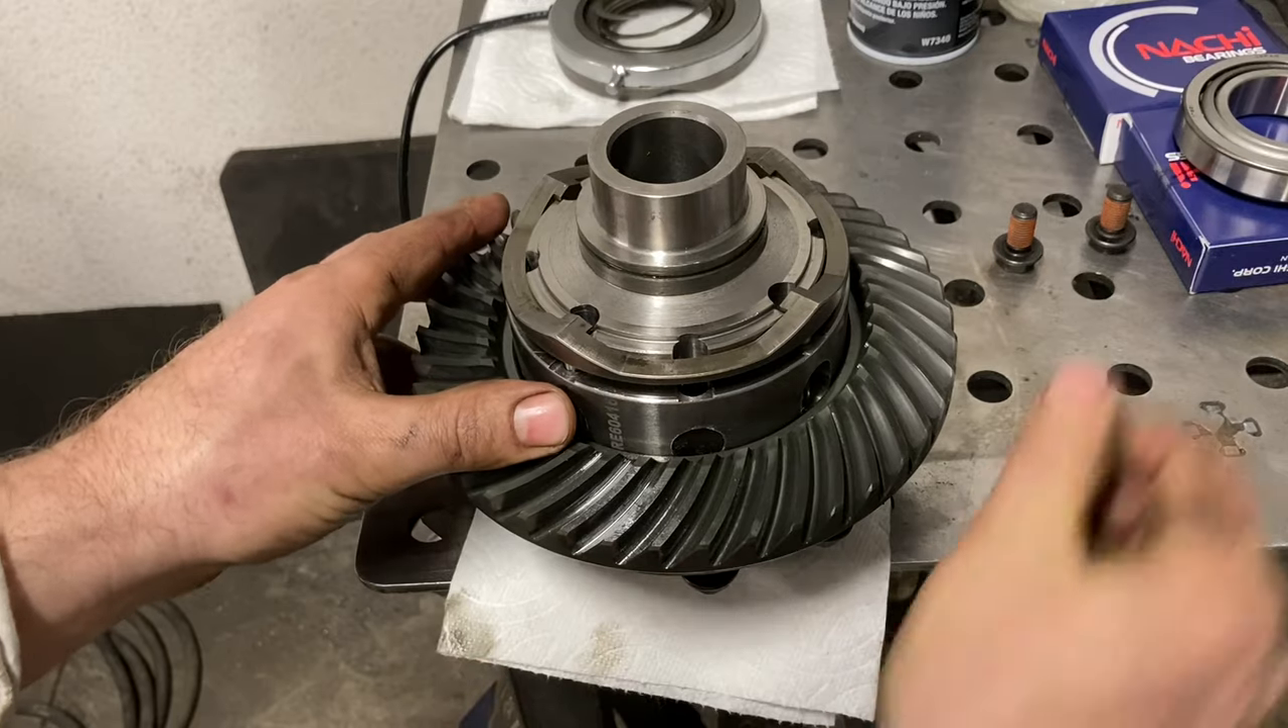Um as you can see i haven't put the bearings on yet i like to do that last.